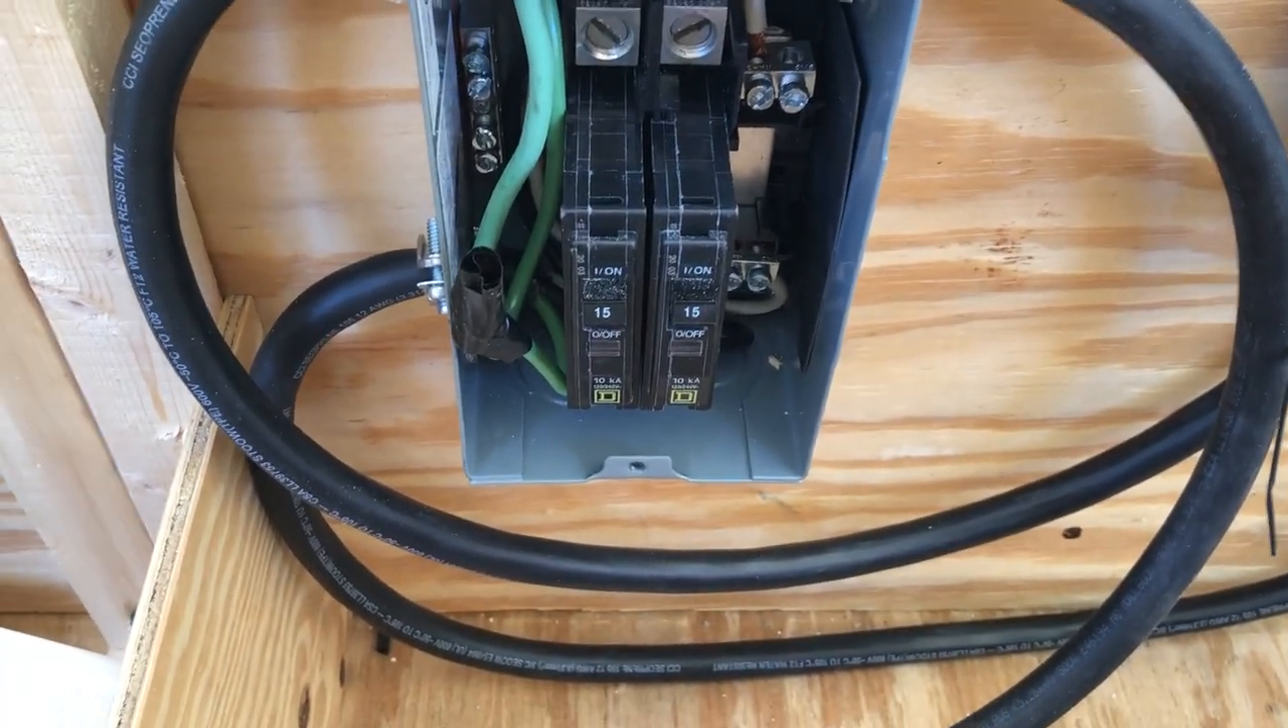And, um, I put two 15 amp breakers in, um, even though I did use 12 gauge for my plugs.